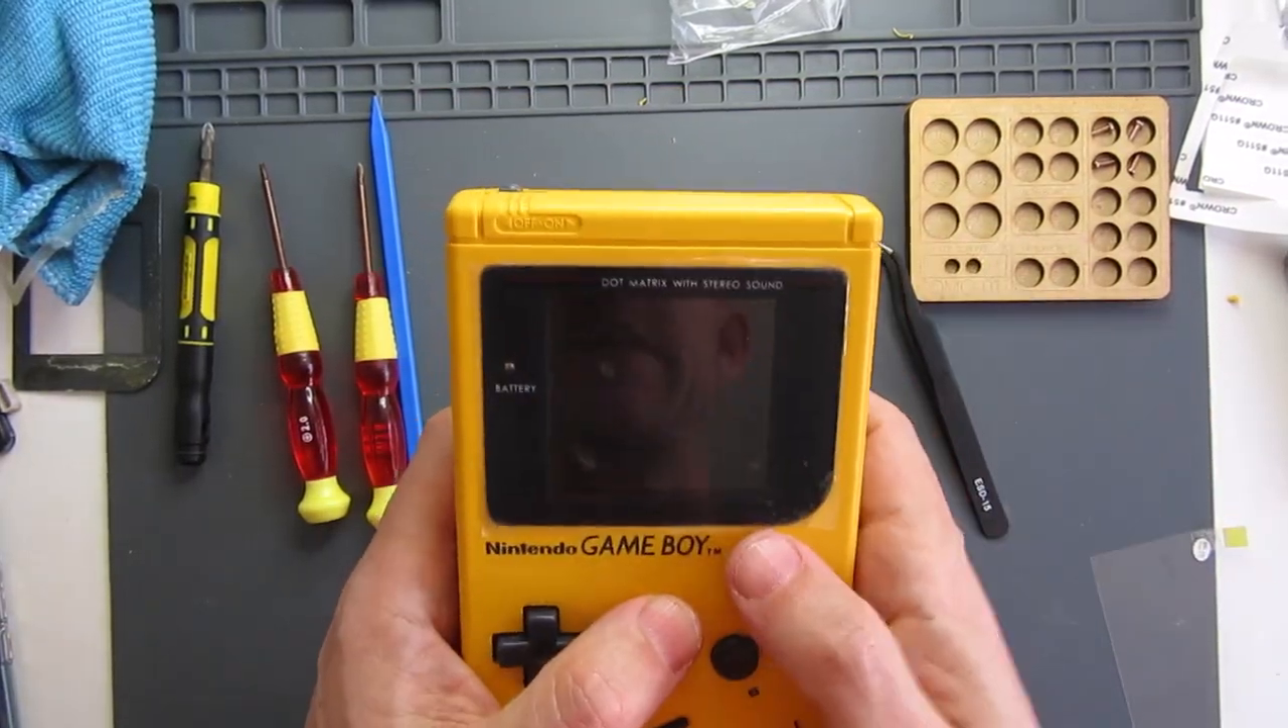So obviously we've got the proper Nintendo logo now. And there we go. Right. So I've put my screen cover on and I've done a bit of testing.